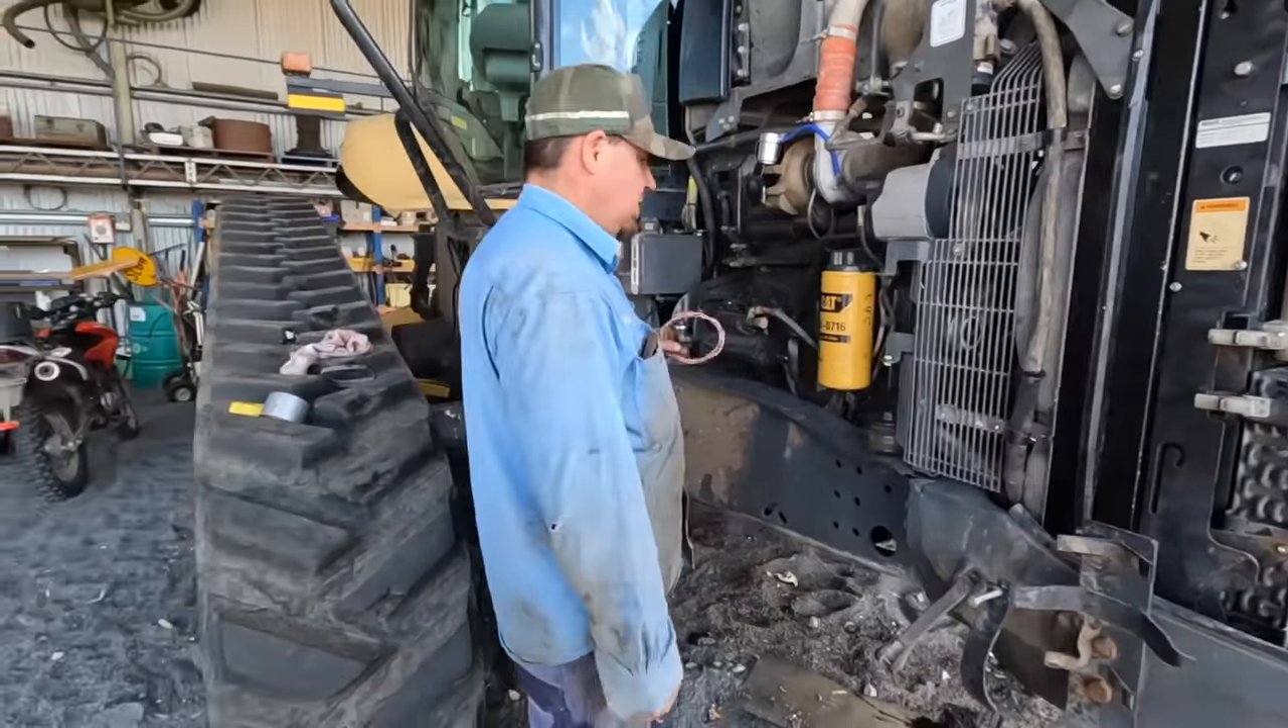No bonnet yet that's that's usually the last thing.